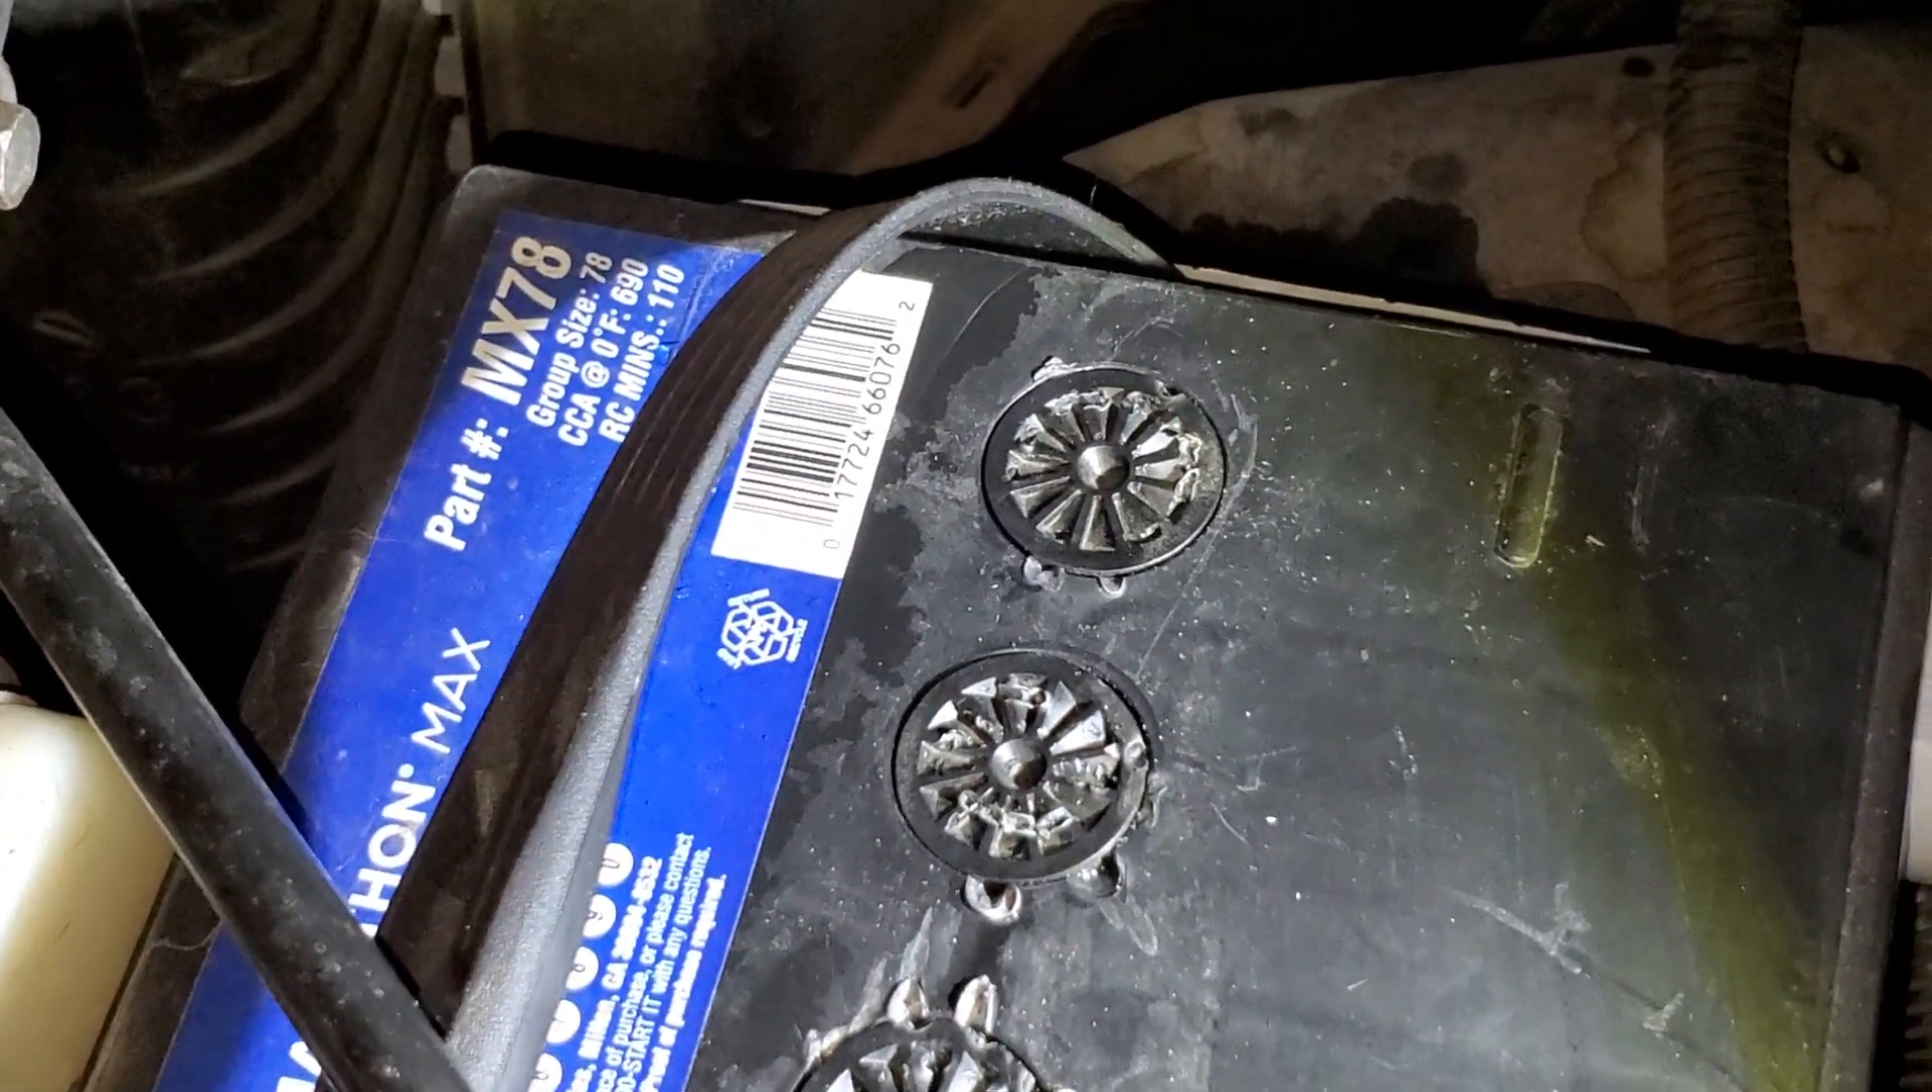All right, well the battery caps are back in place.